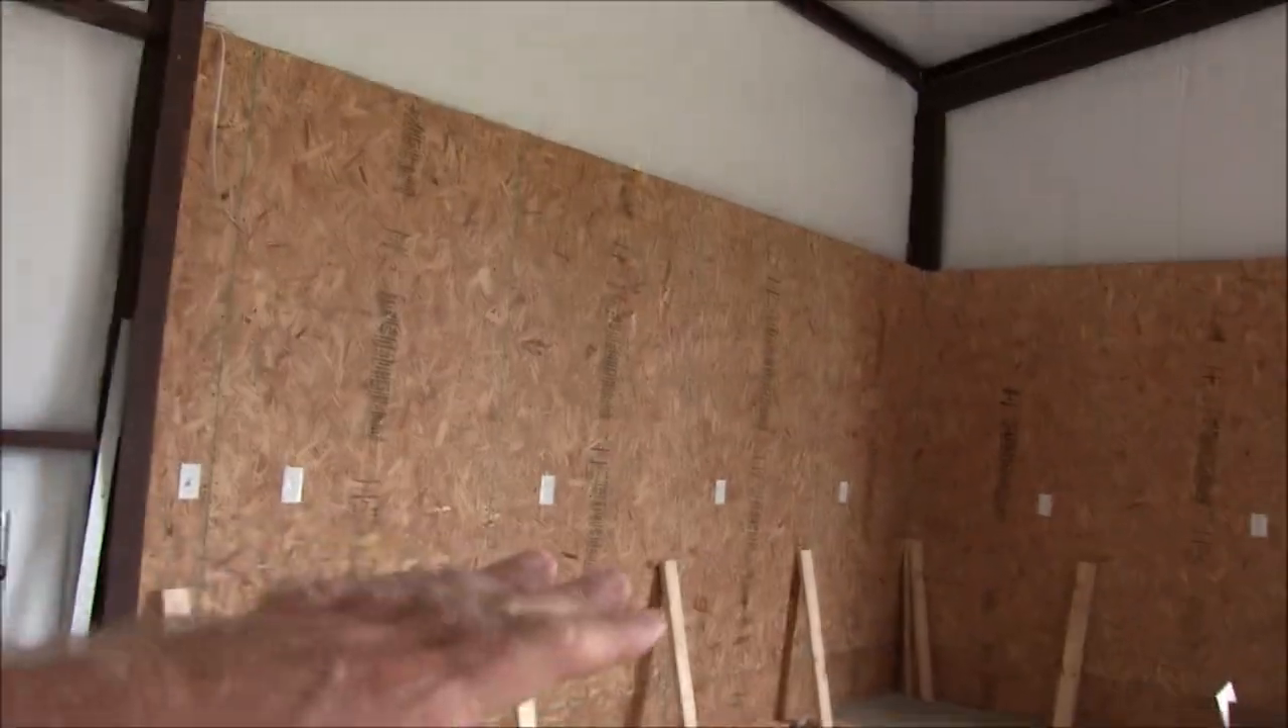Alright, I got the walls done and the electrical all done.